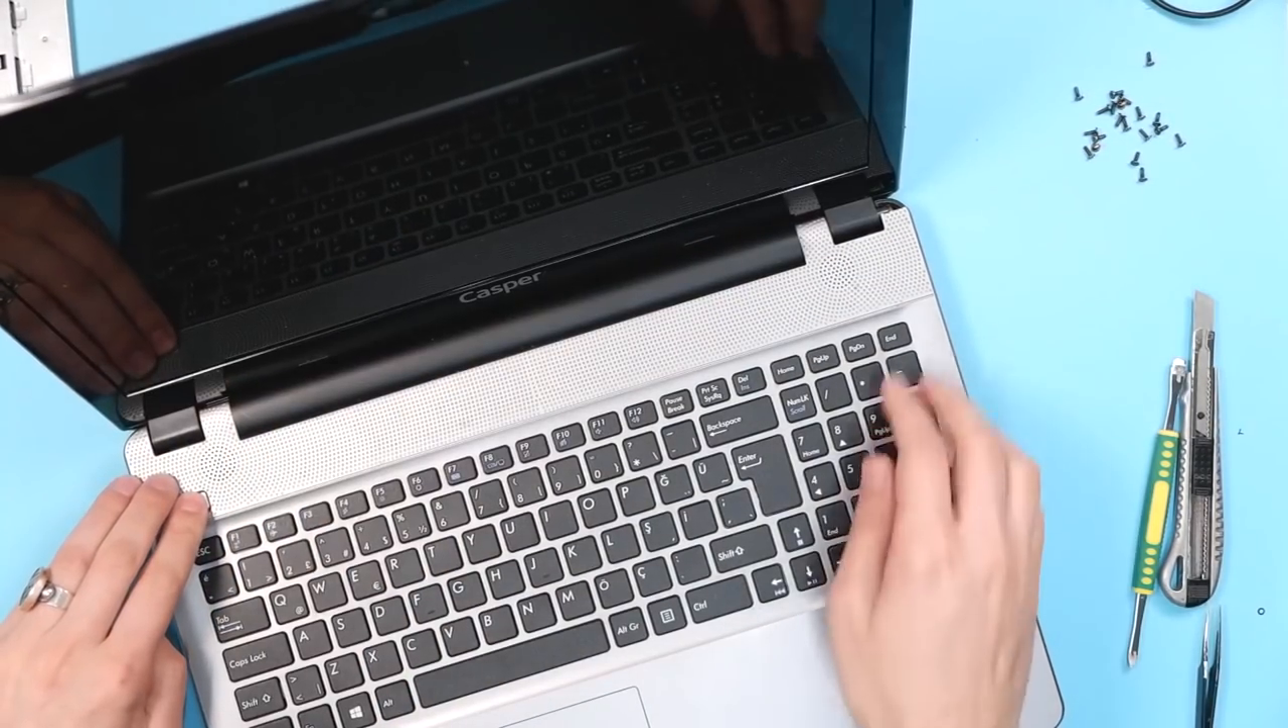sonradan aklıma geldi klavye yerine monte ettik taktık.